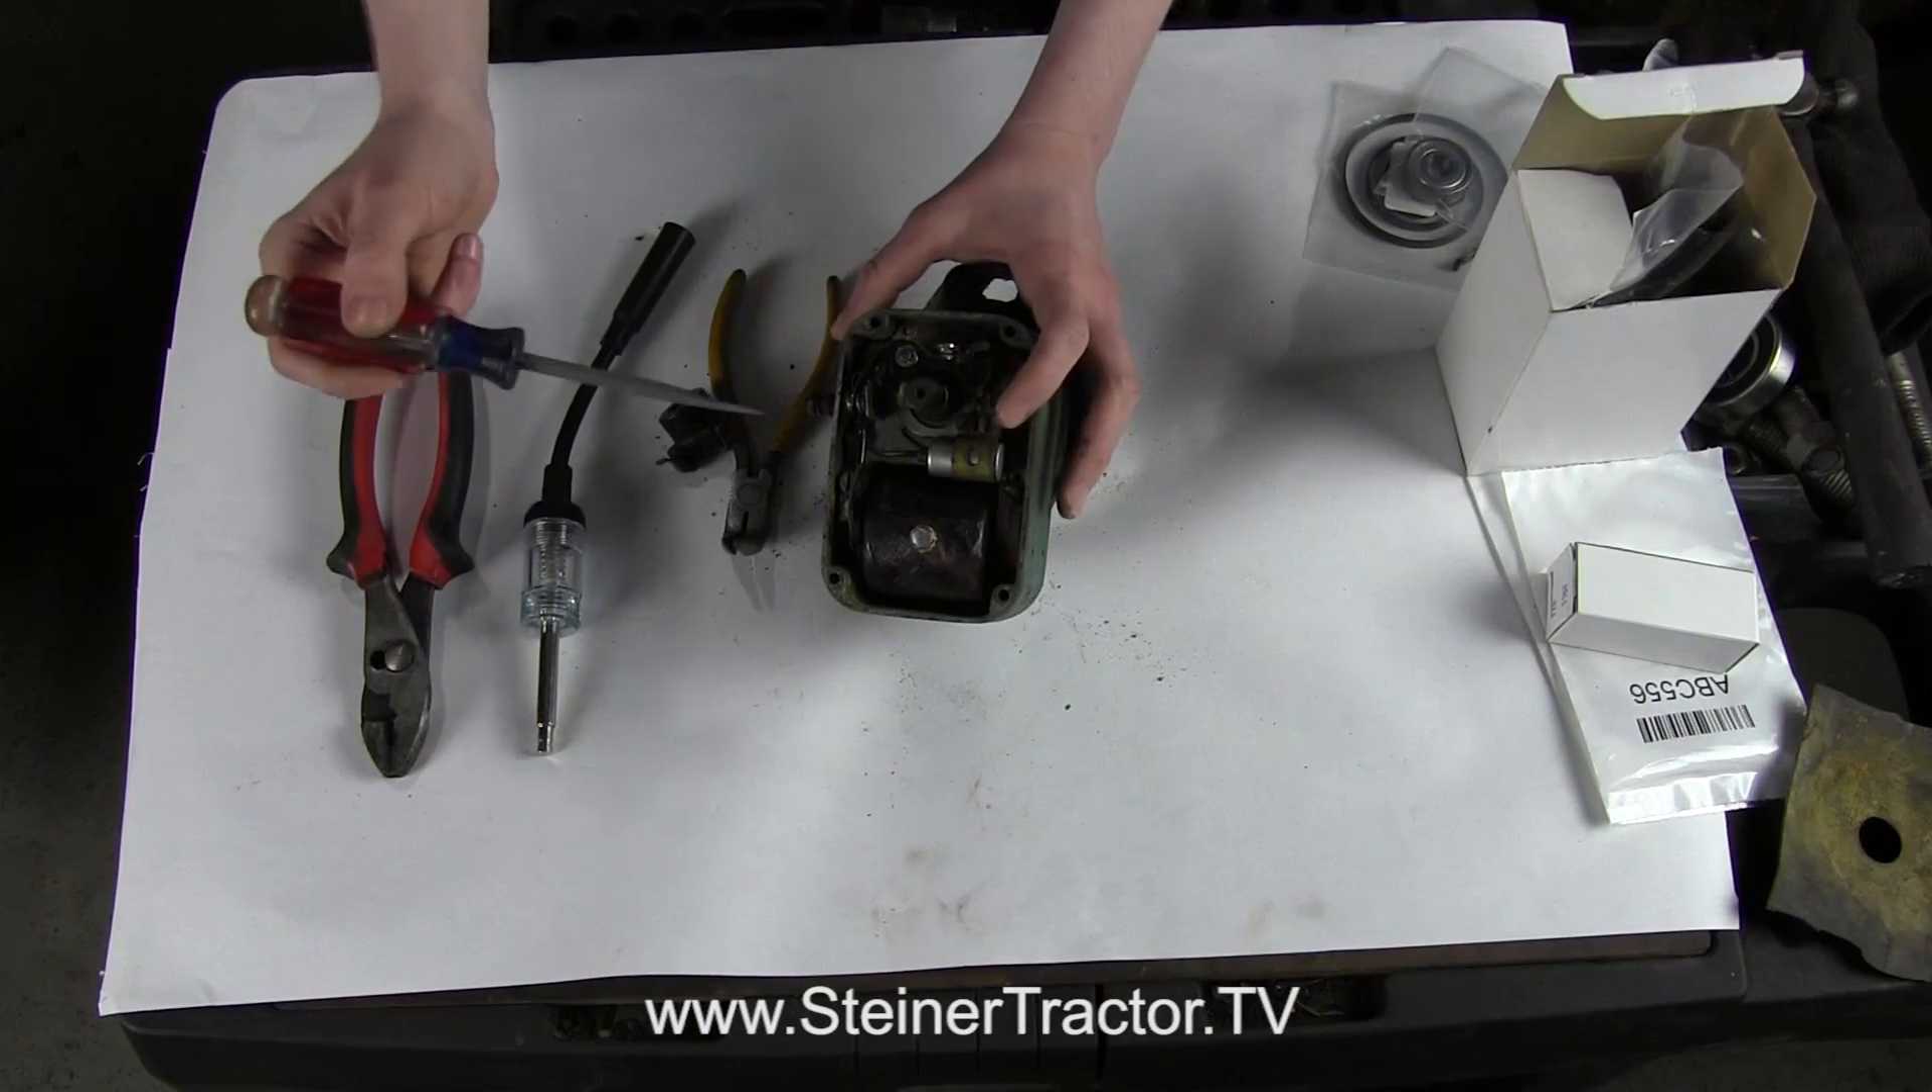With the magneto off of the tractor, we can start to take it apart.